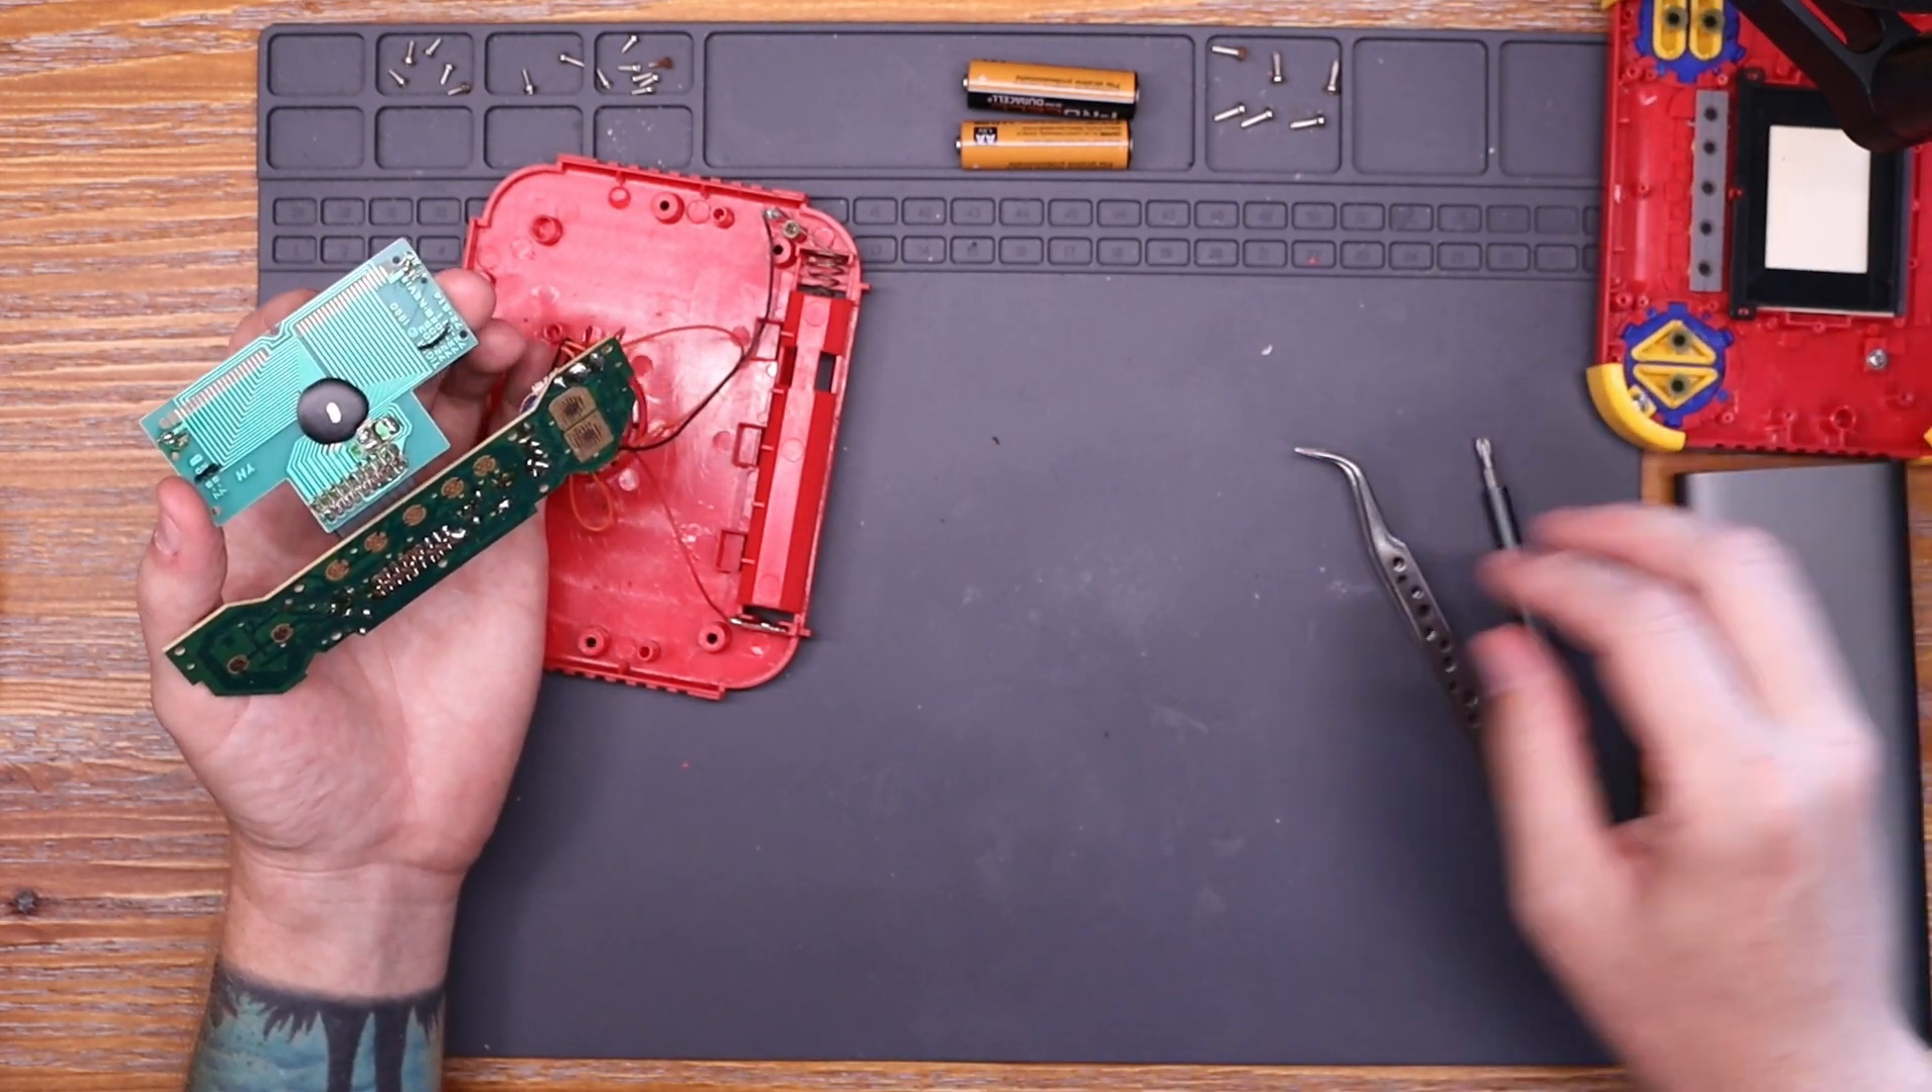And with the final screw removed, we can go ahead and separate both of those boards from the top part of the case.